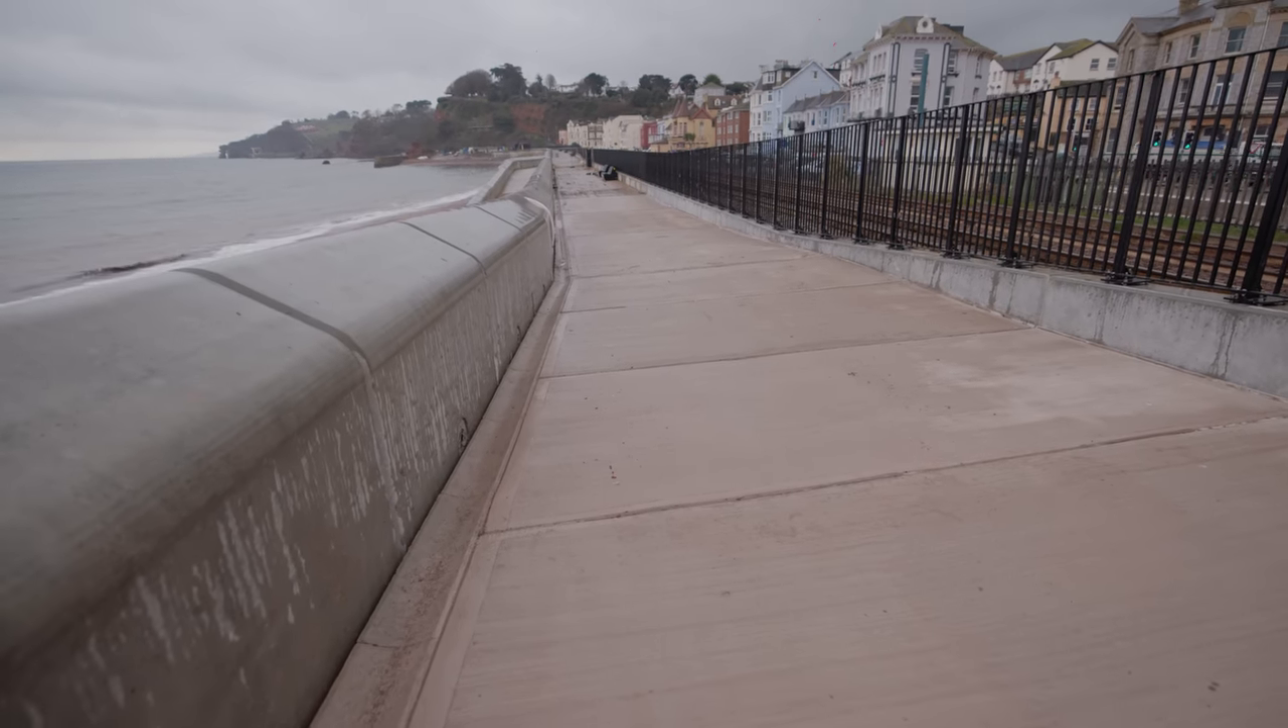The fencing's been installed and finished up.